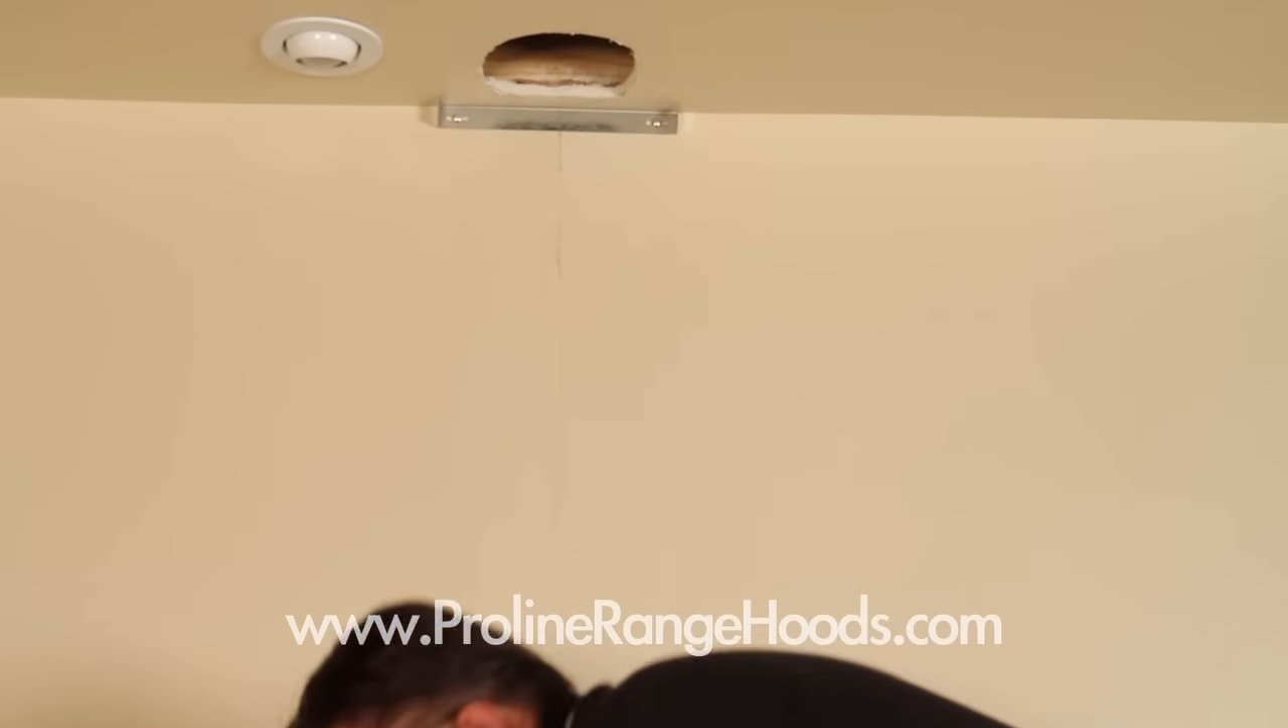Now I've installed the upper chimney mounting bracket. It goes right in the corner of the ceiling.